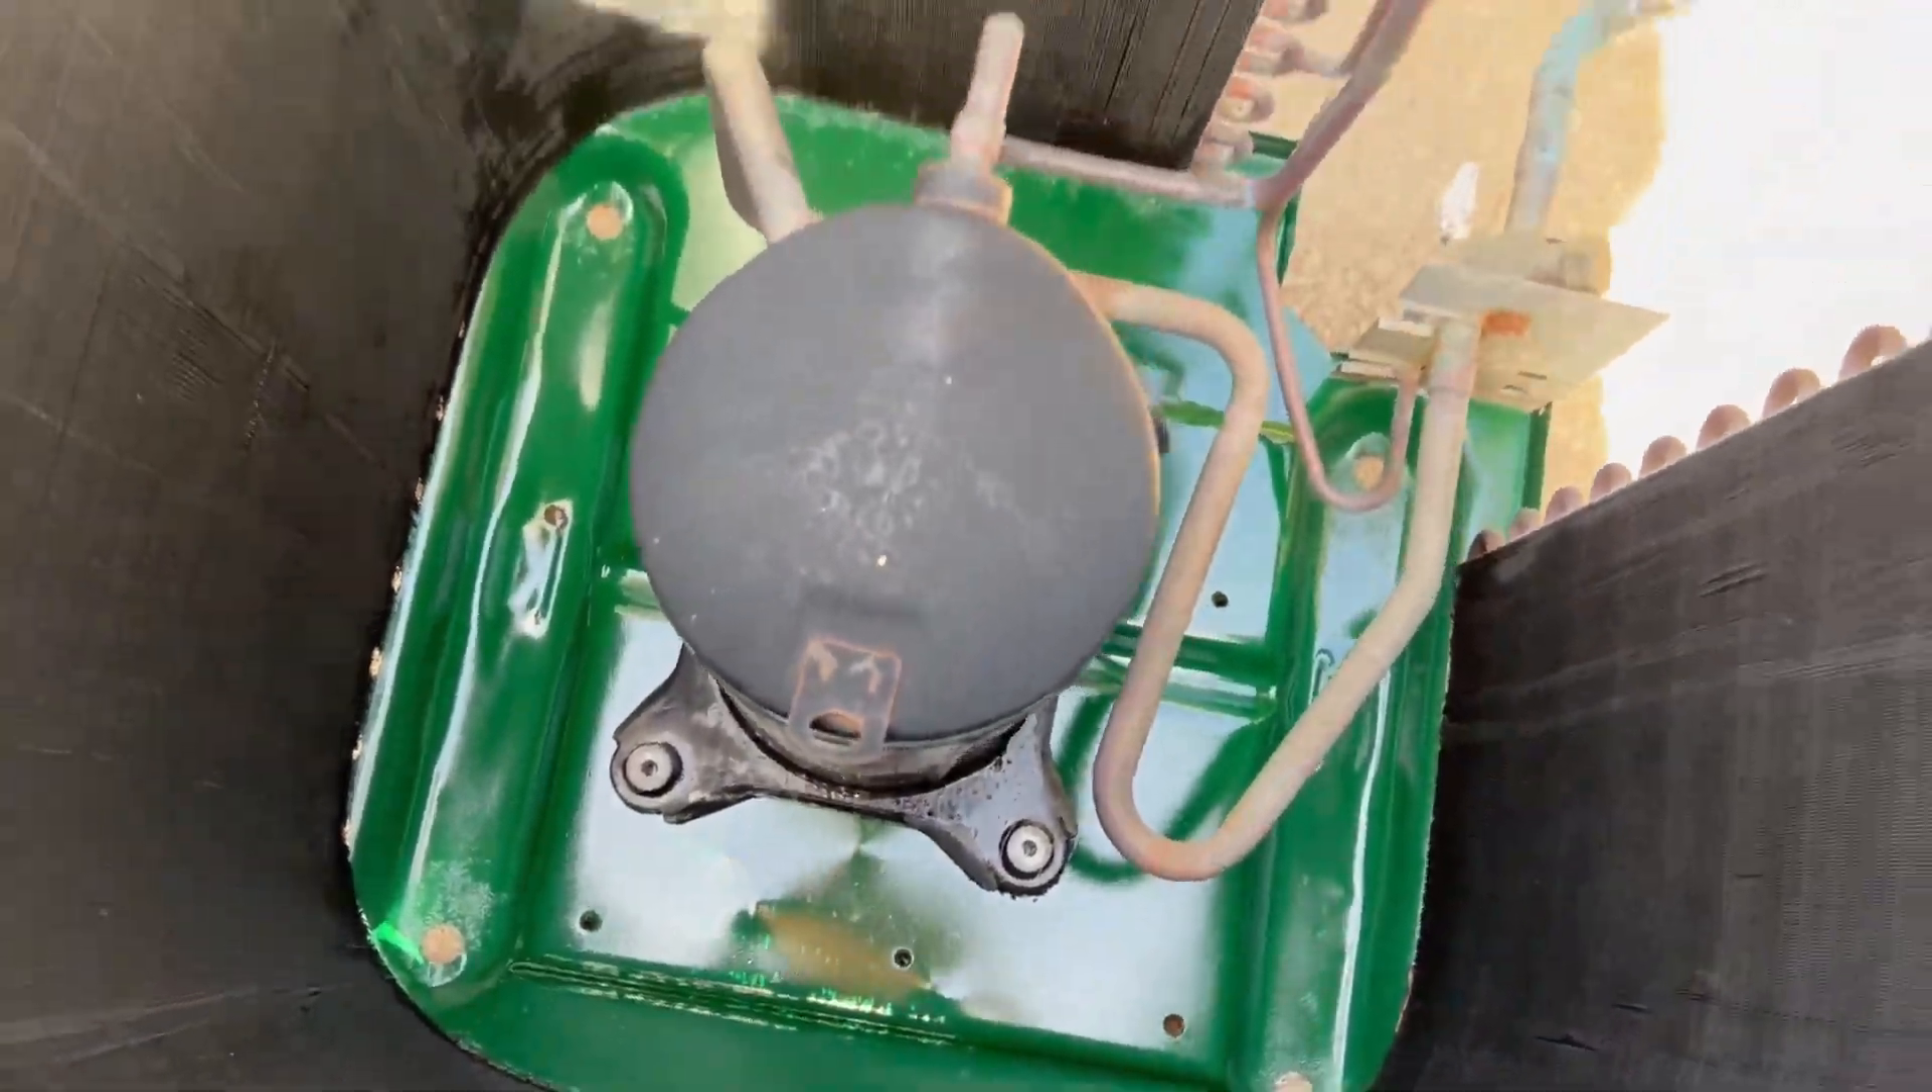We've got the compressor in place.